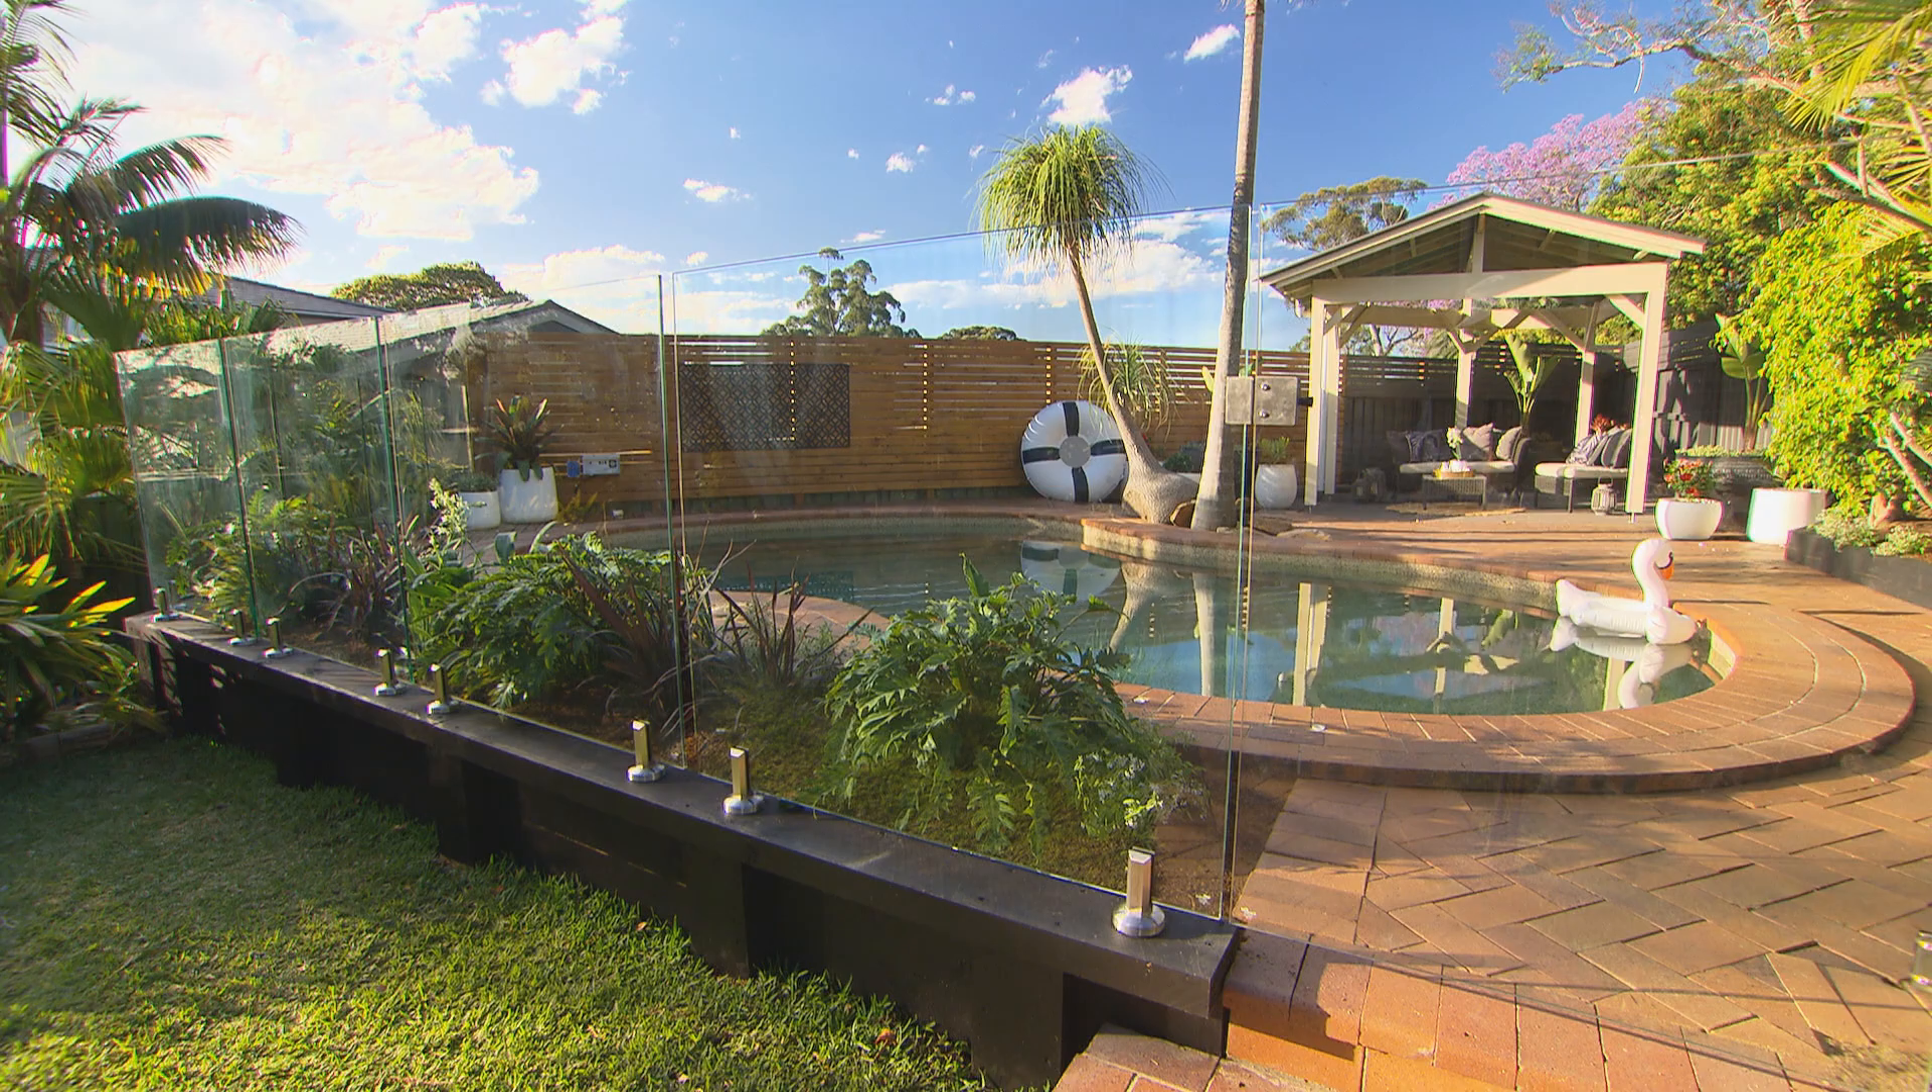The pool has been freed from the prison cell that was the old fence and replaced with this, a thing of beauty.